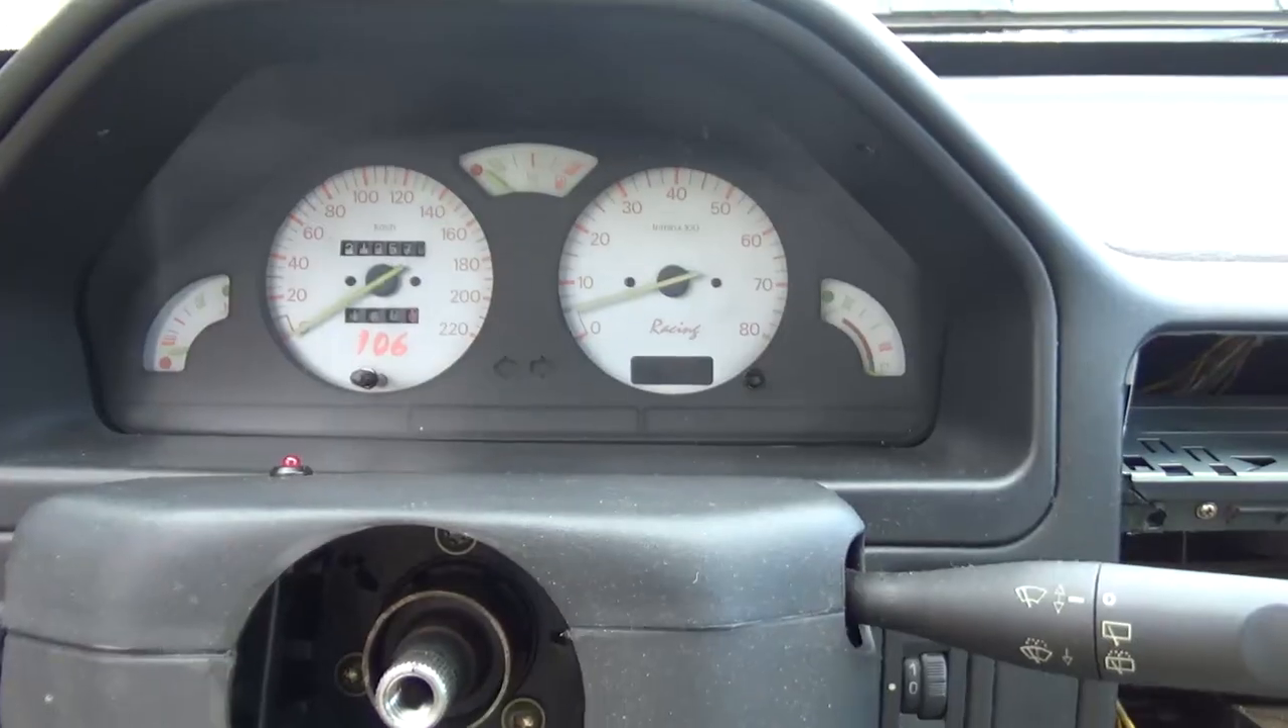Okay, so now we've removed the steering wheel.